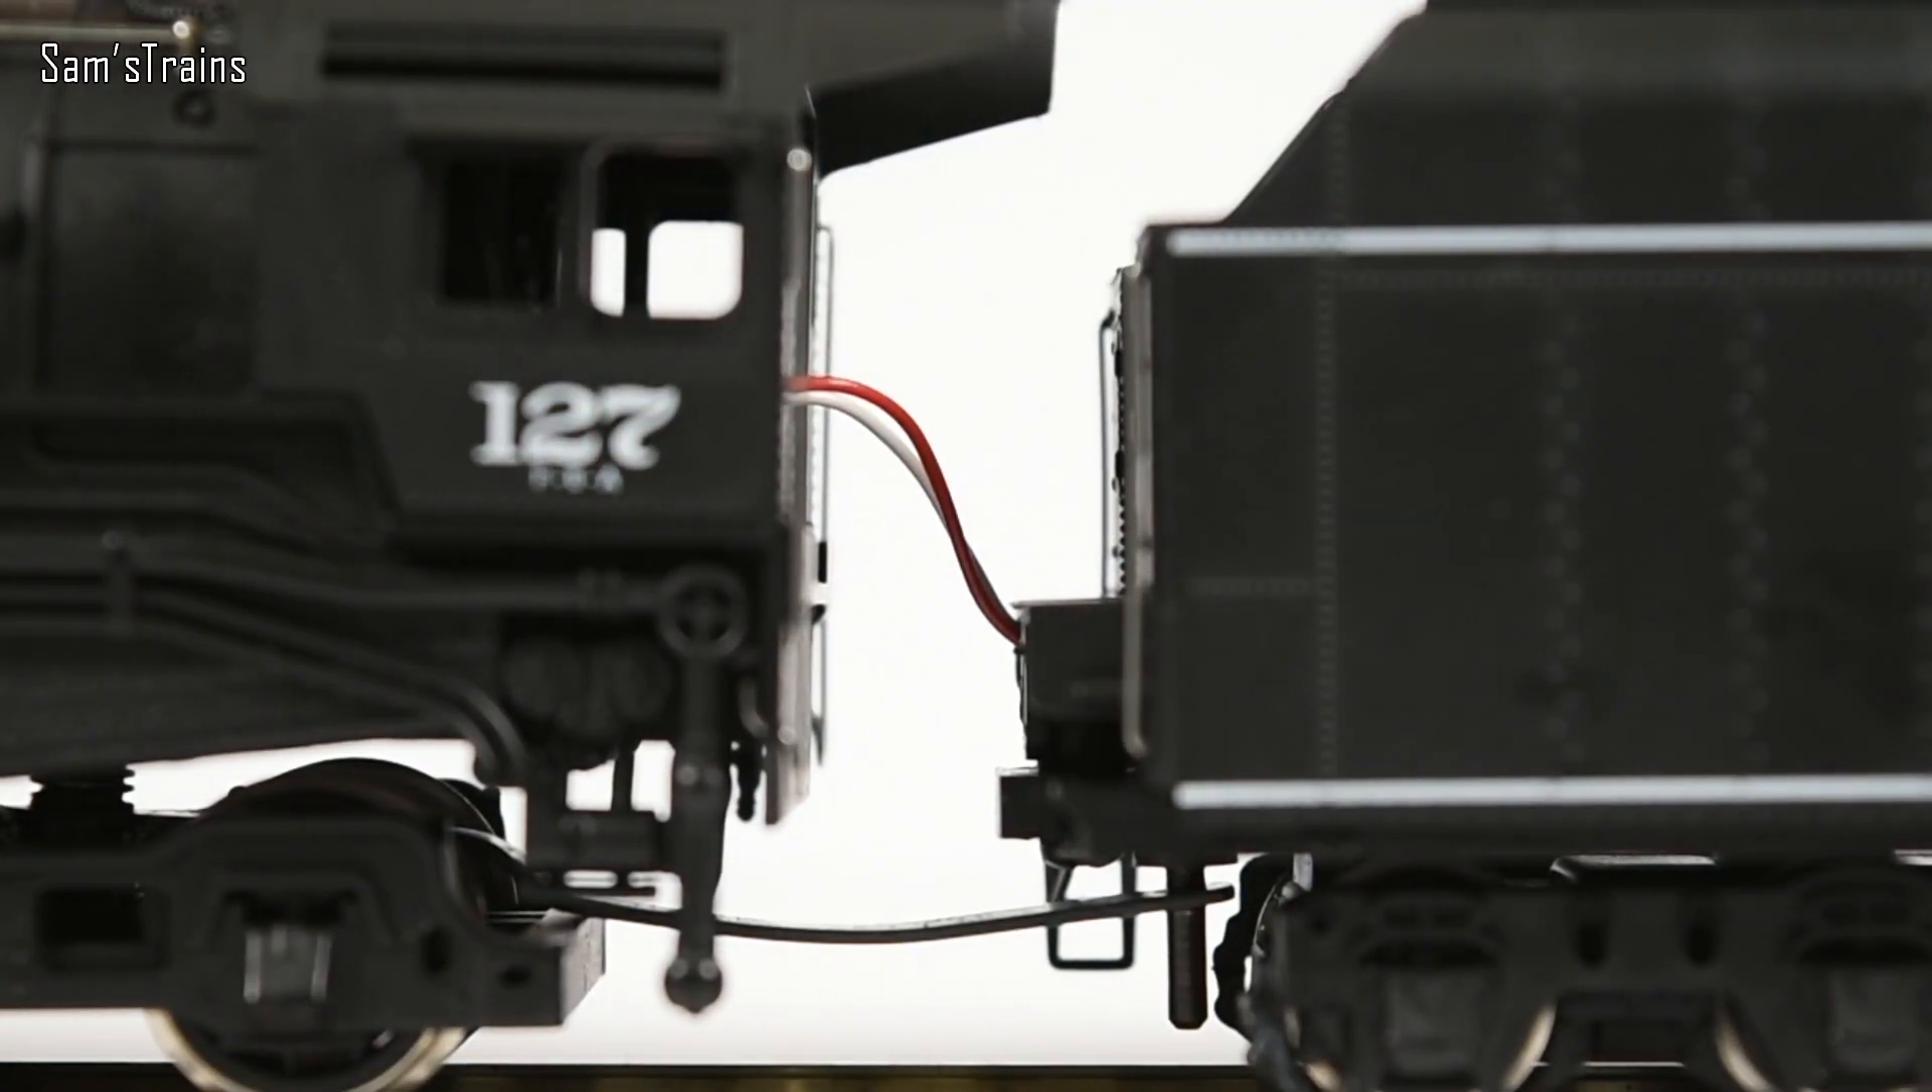First of all you can see there is a pretty large gap between the loco and tender And between that gap you can see we do have a bit of an ungainly wire going between the loco and tender.